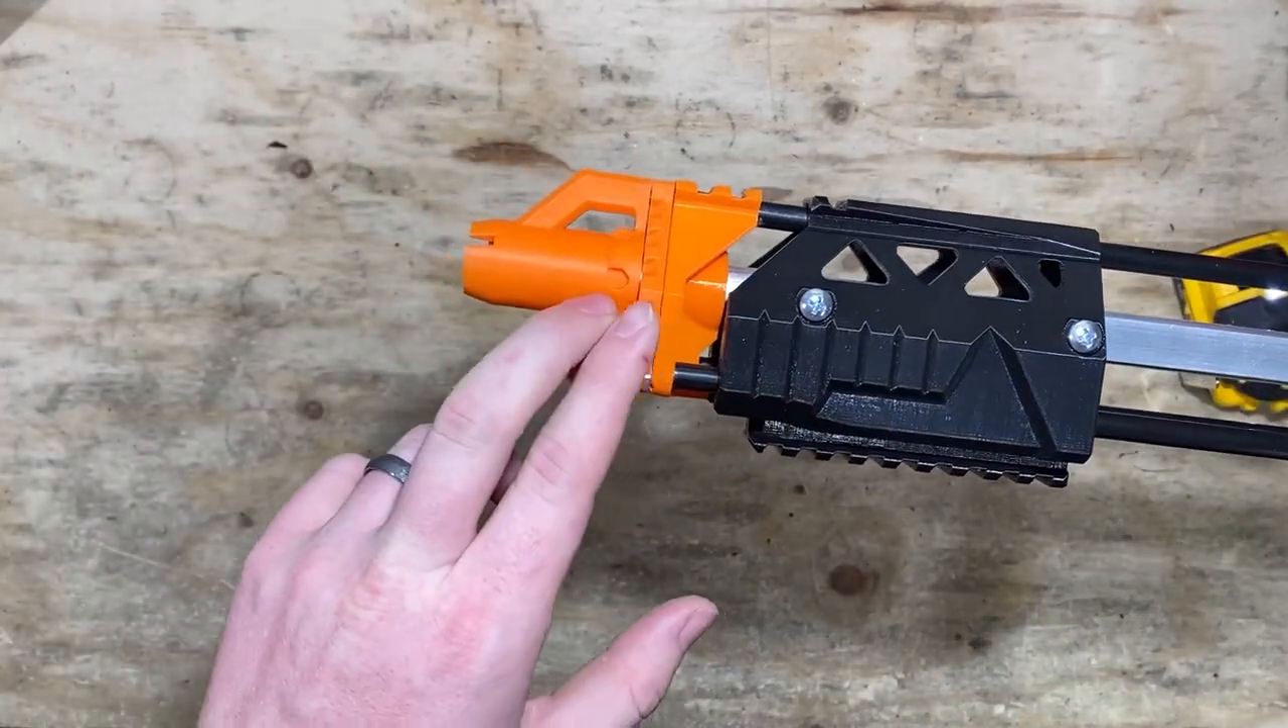All right, so there's the muzzle assembly. We don't see any gaps, any big gaps, so we're looking good.